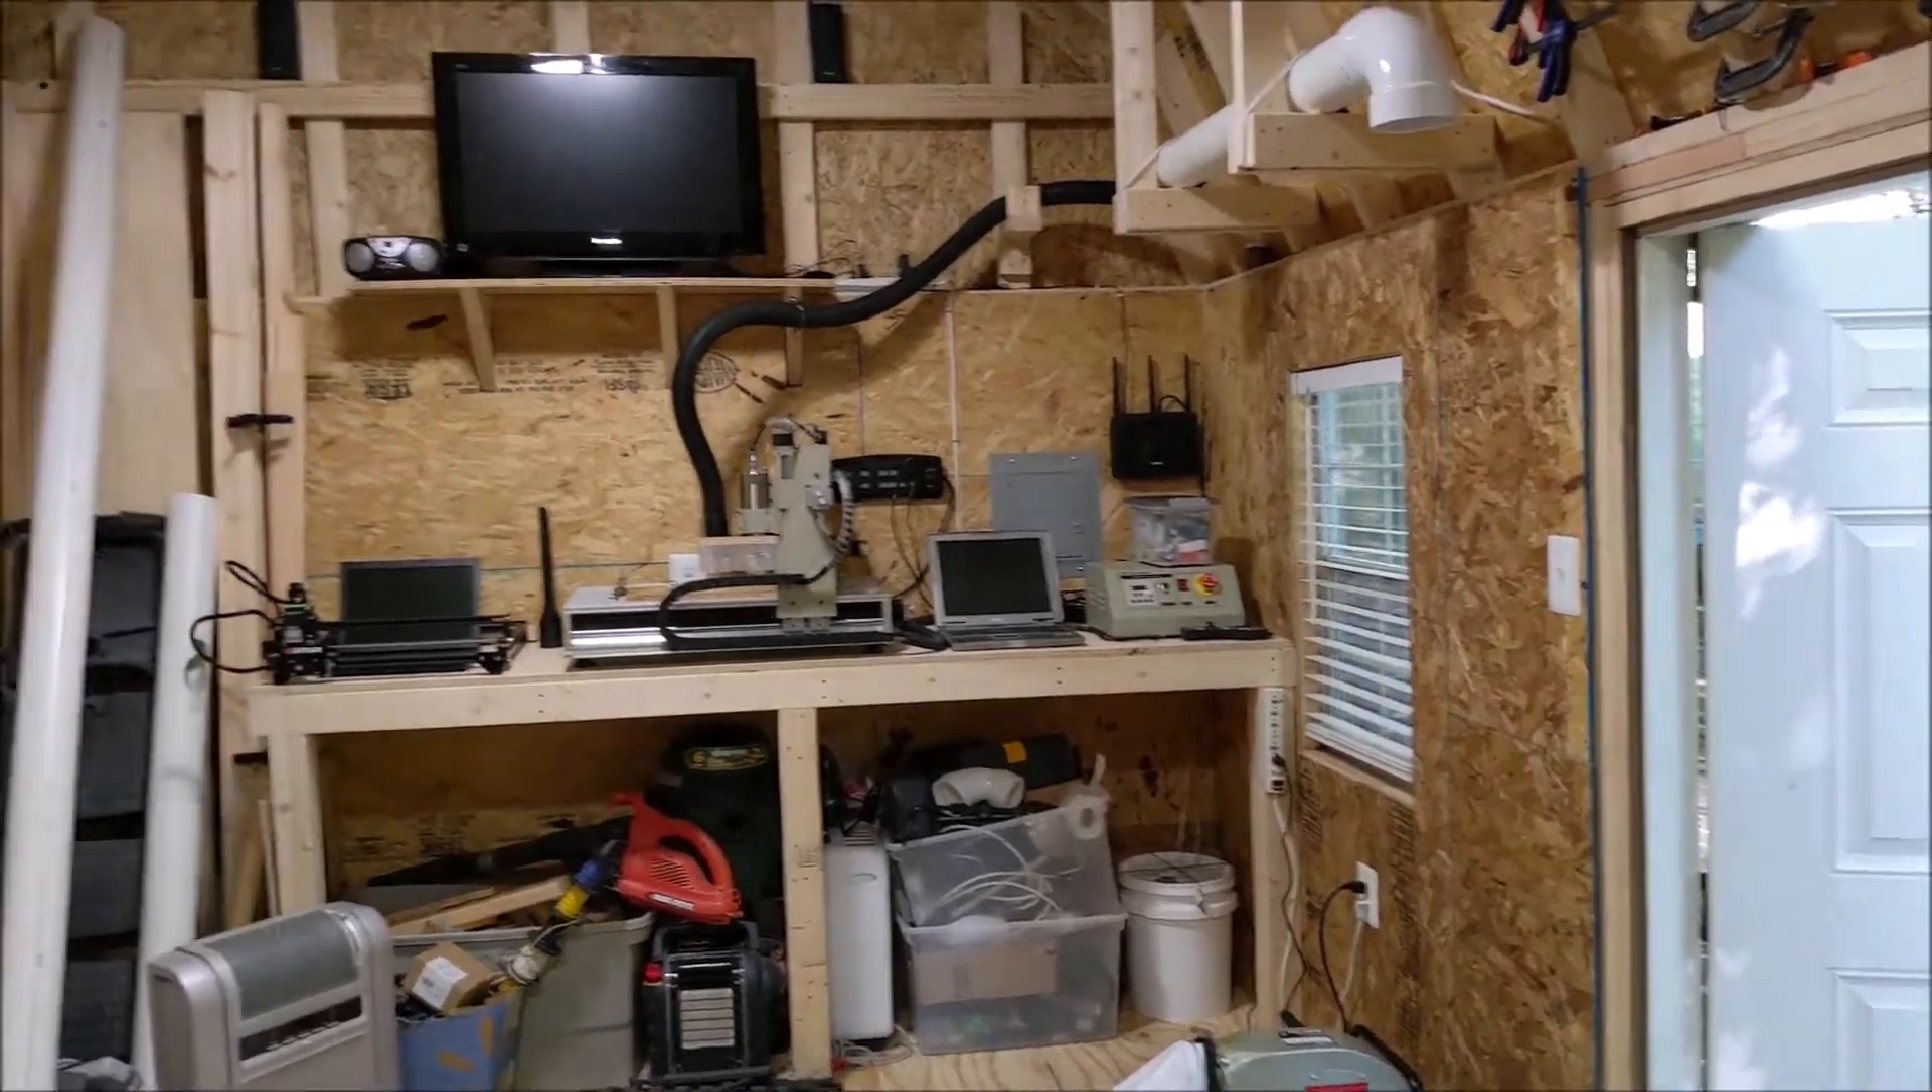Got the OSB board up on those walls so we're fully enclosed here as far as the OSB board goes.